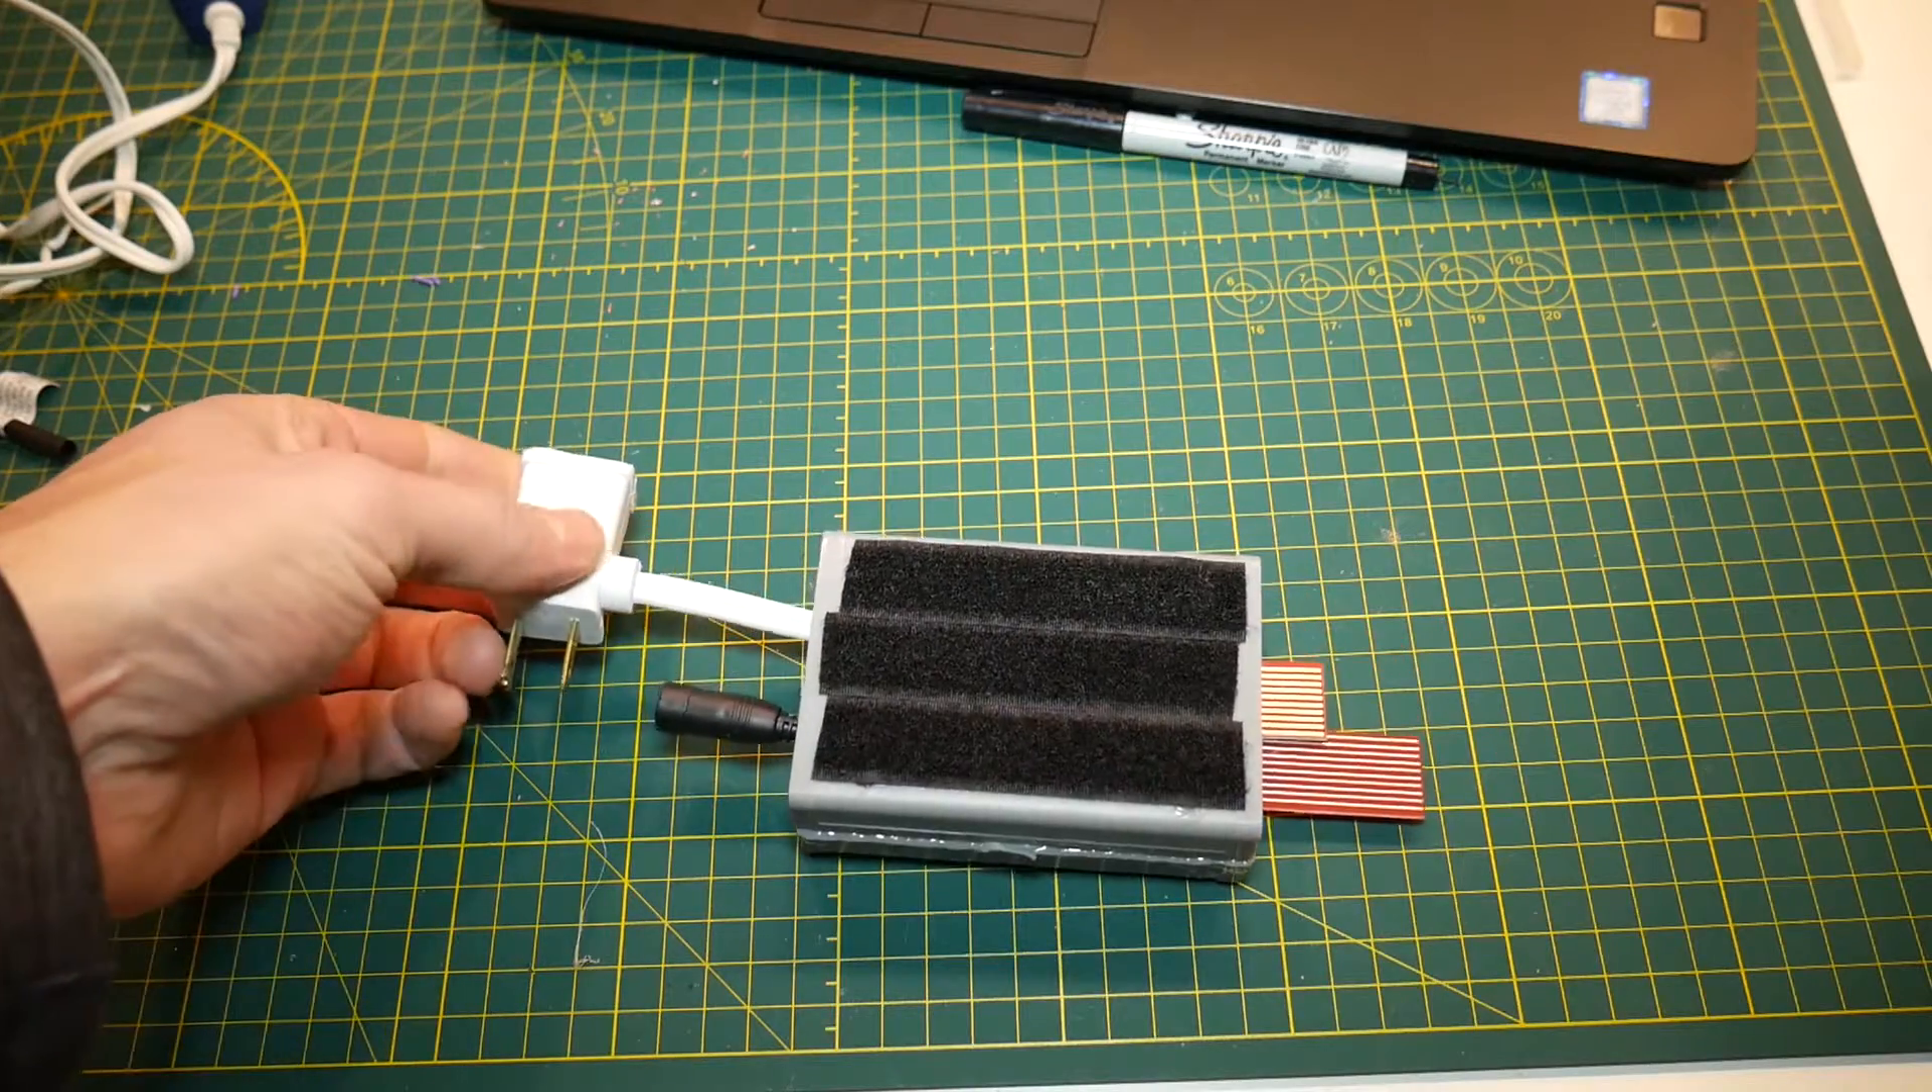So now with the whole thing together, you can see that I have the extension cord in place.